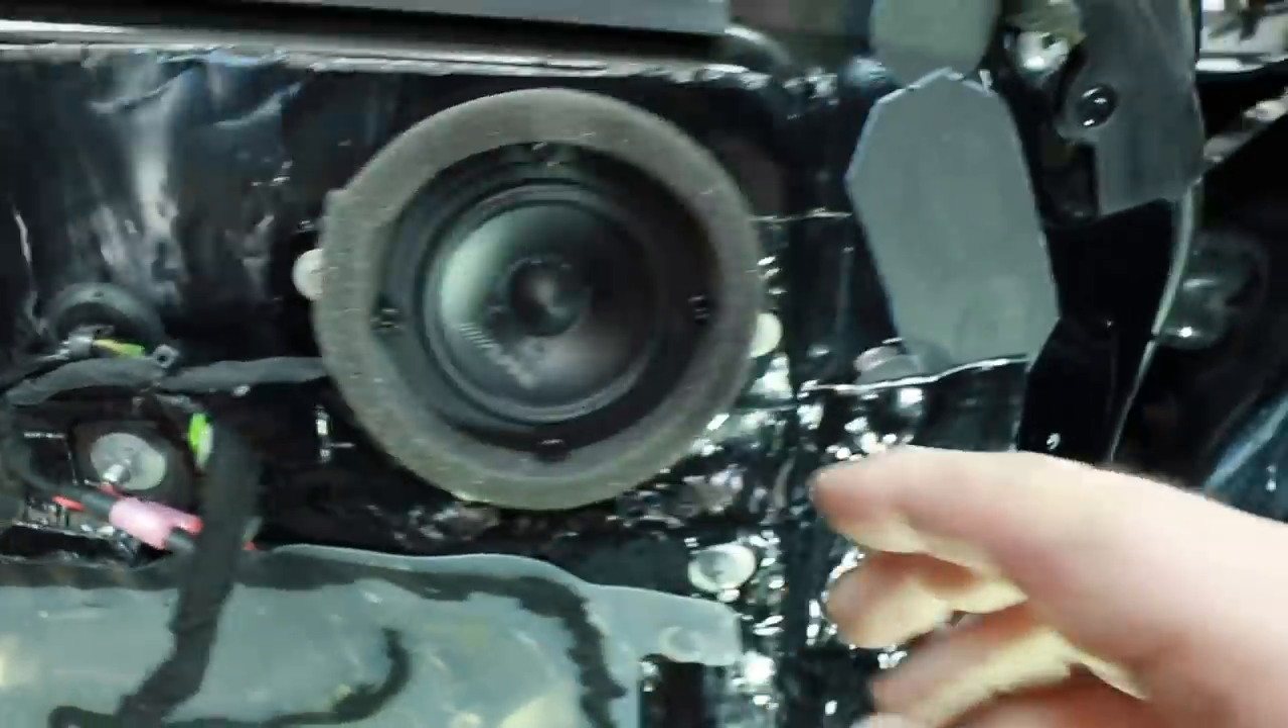First up is the two and a half inch mid-range mounted in place.